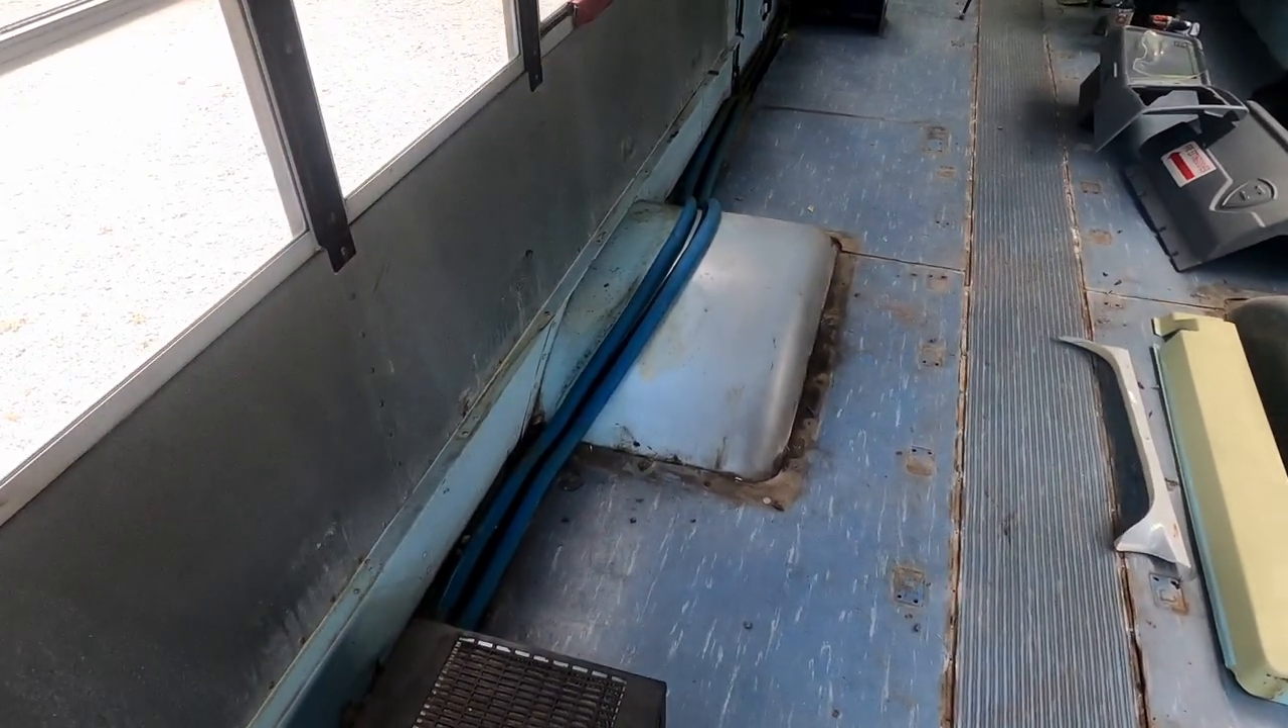Um, but just working on doing some of the, the front tear outs here because I still have to get, uh, all of these lines eliminated, which those are the, uh, the bus coolant lines, meaning, uh, antifreeze.